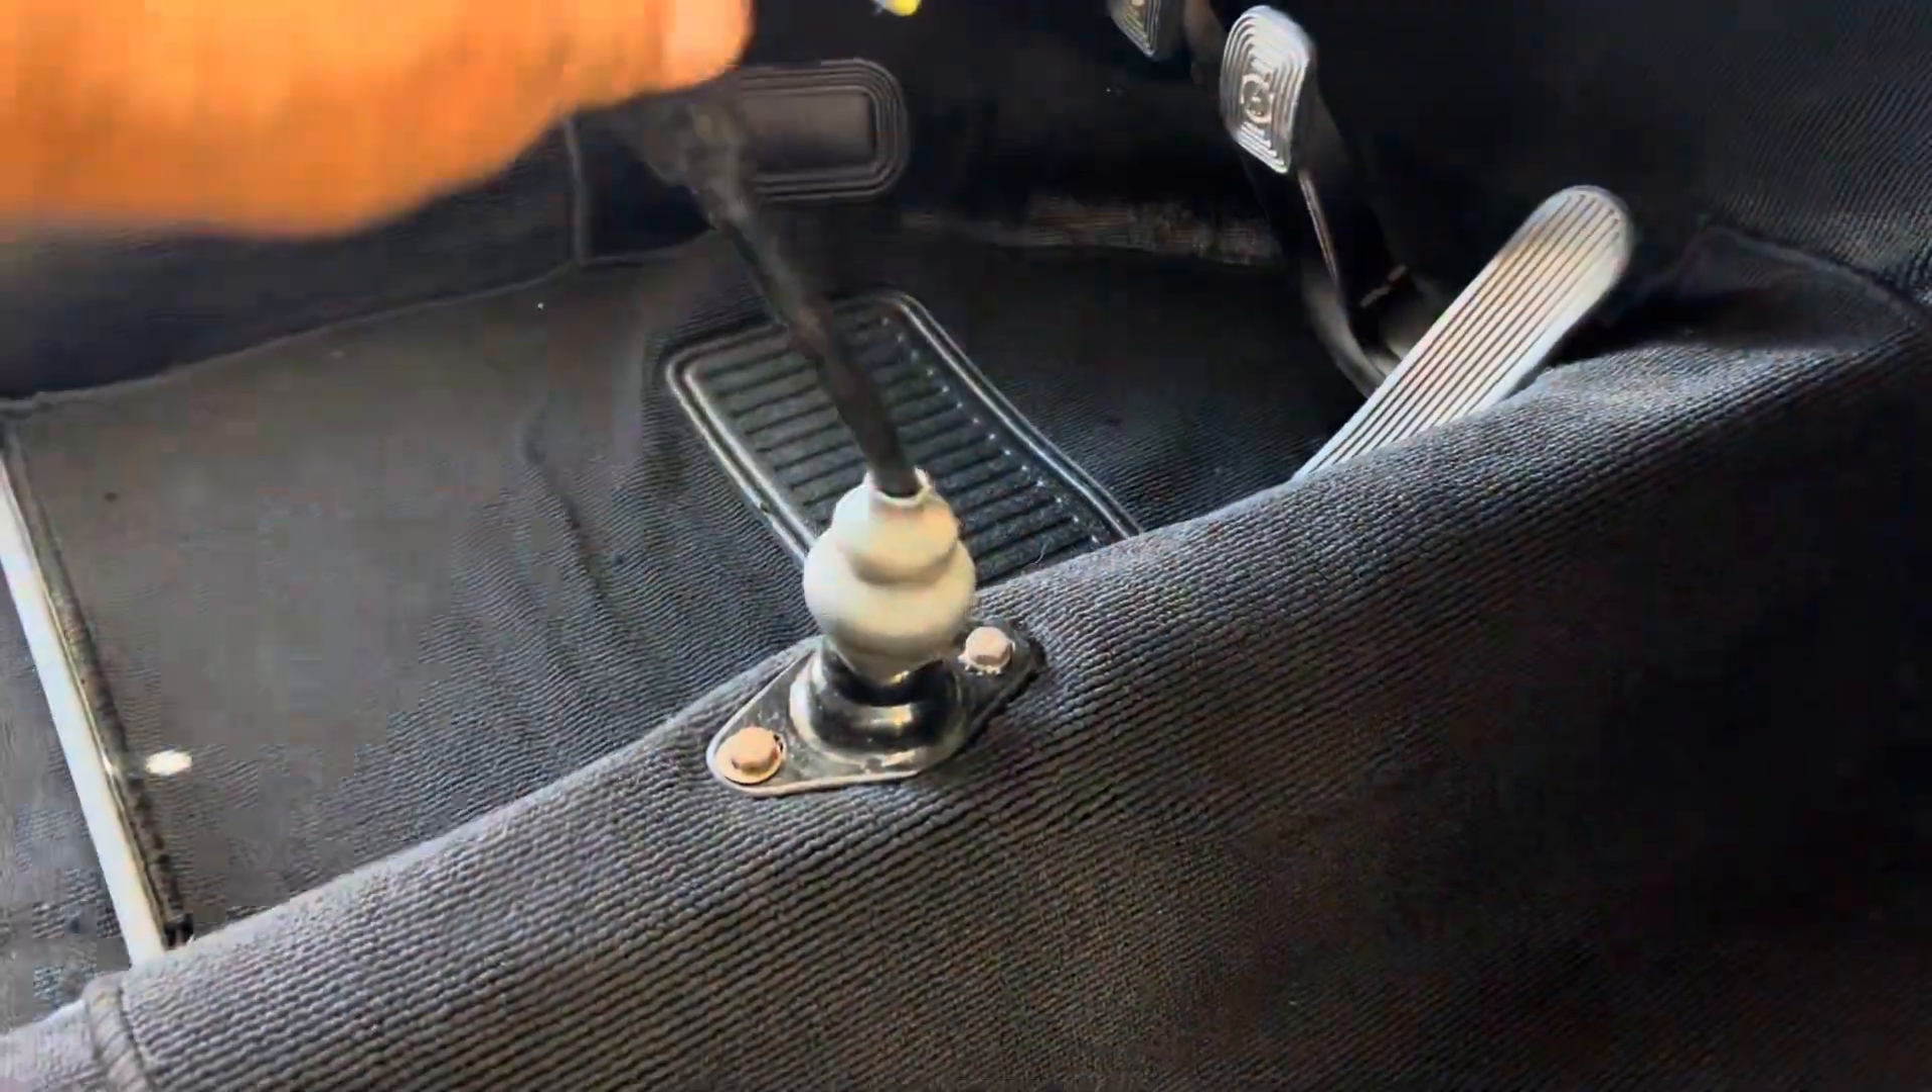All right, all done, shifter's in place.